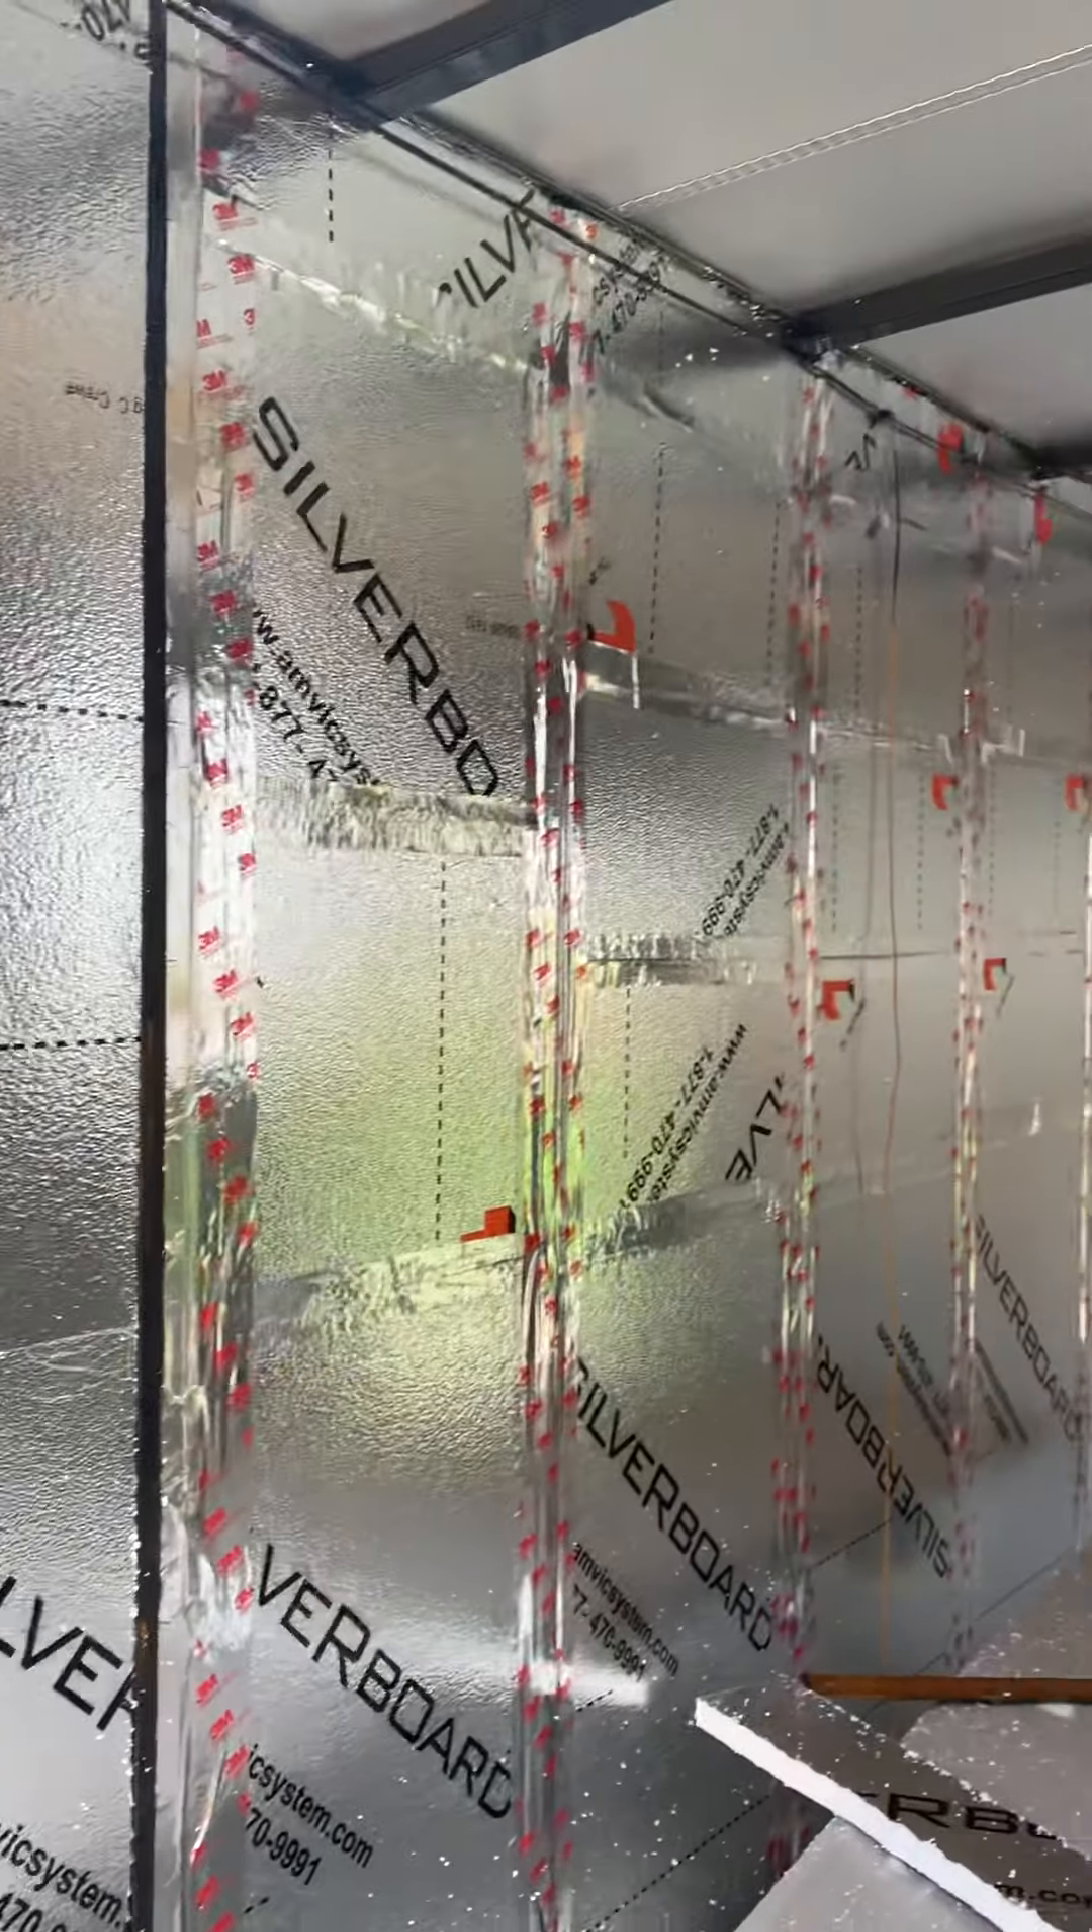We've got almost all of our insulation done on our walls.